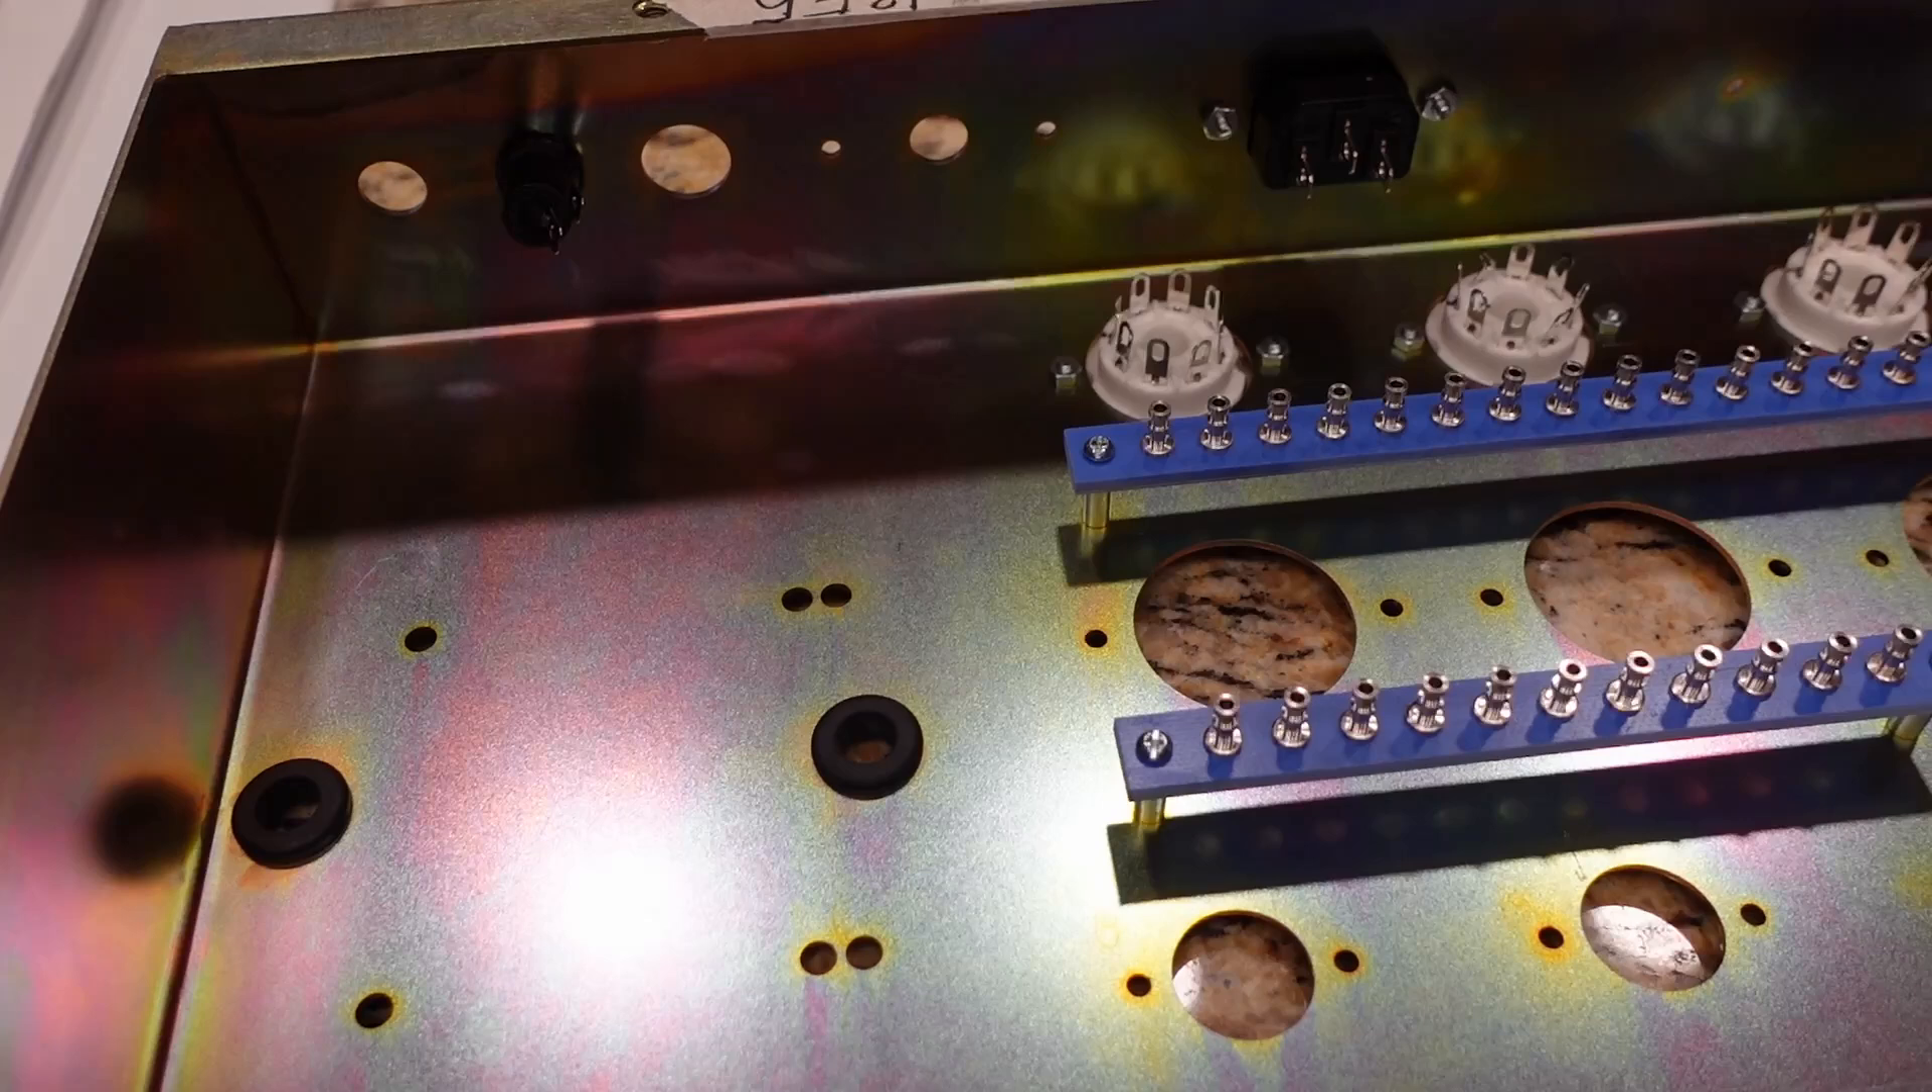But anyway i installed the grommets to protect the wires from the edge of the chassis because it can be sharp.